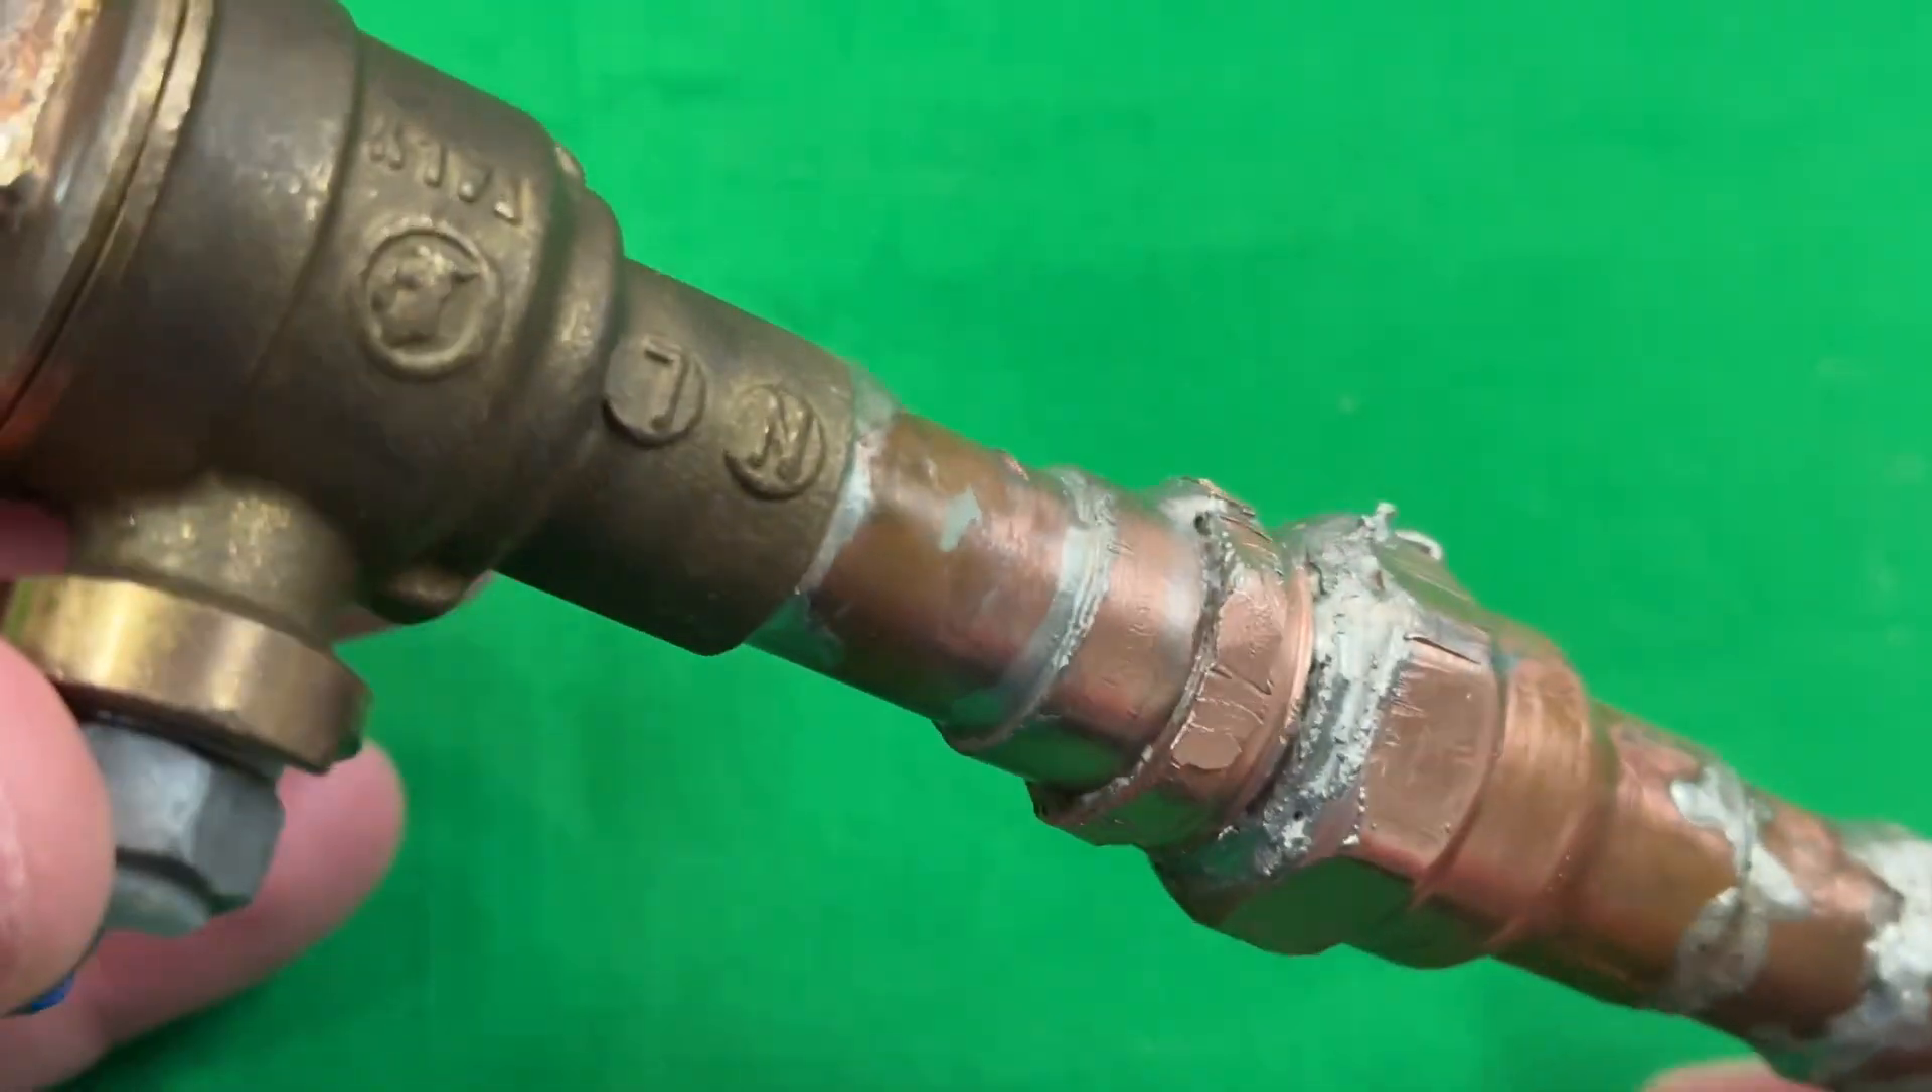Okay so there is our joint it took some solder.